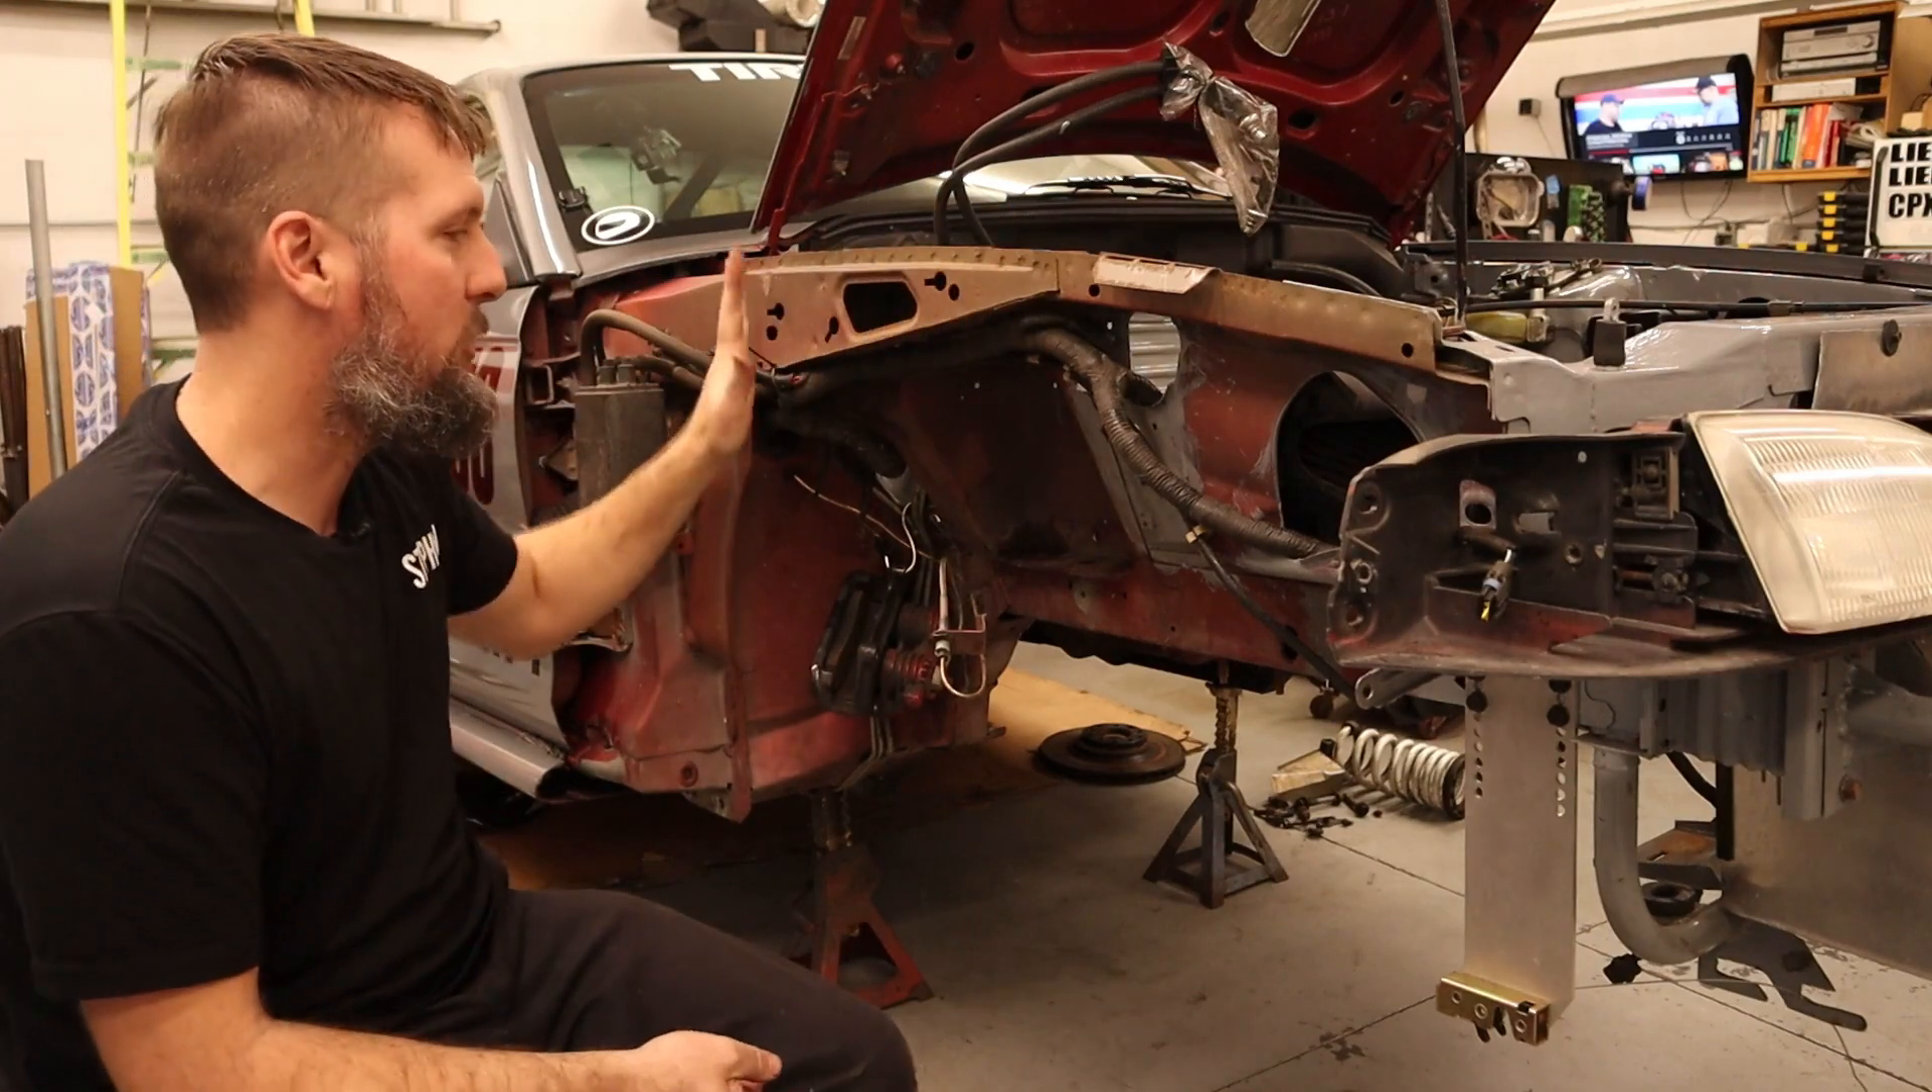So I got the fender off so we can kind of better see what is going on.